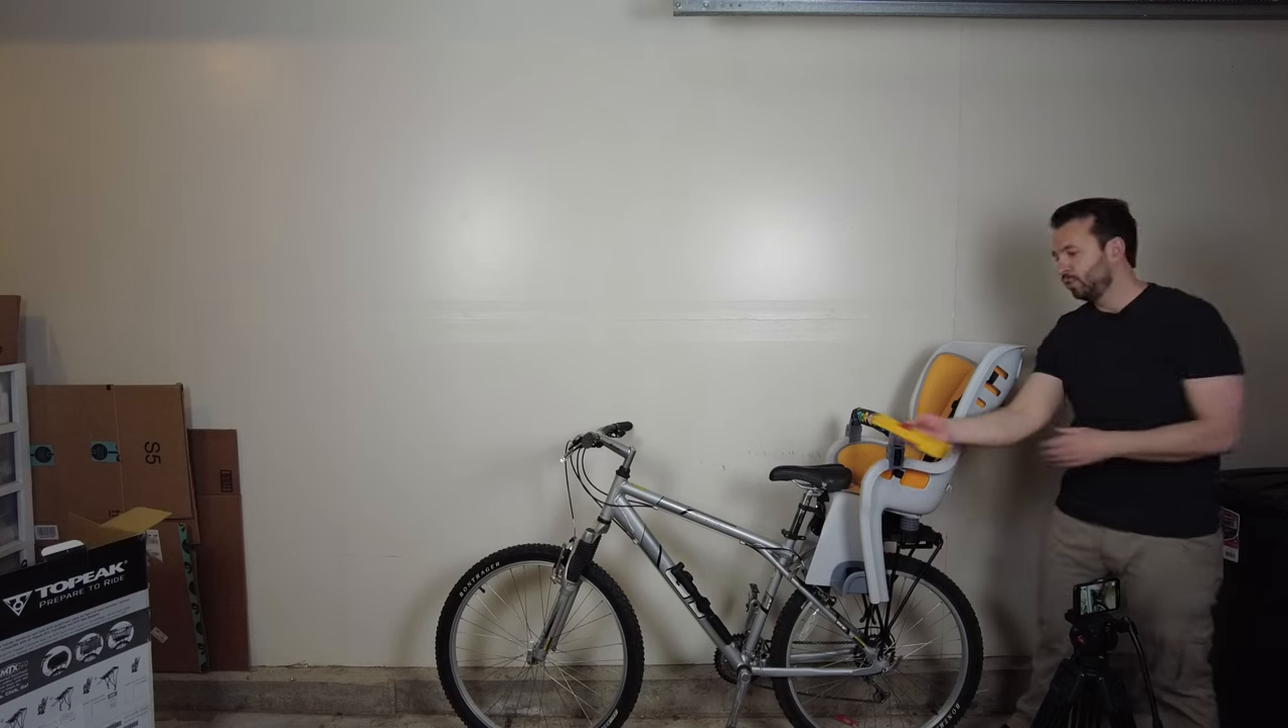Now the seat is in place.